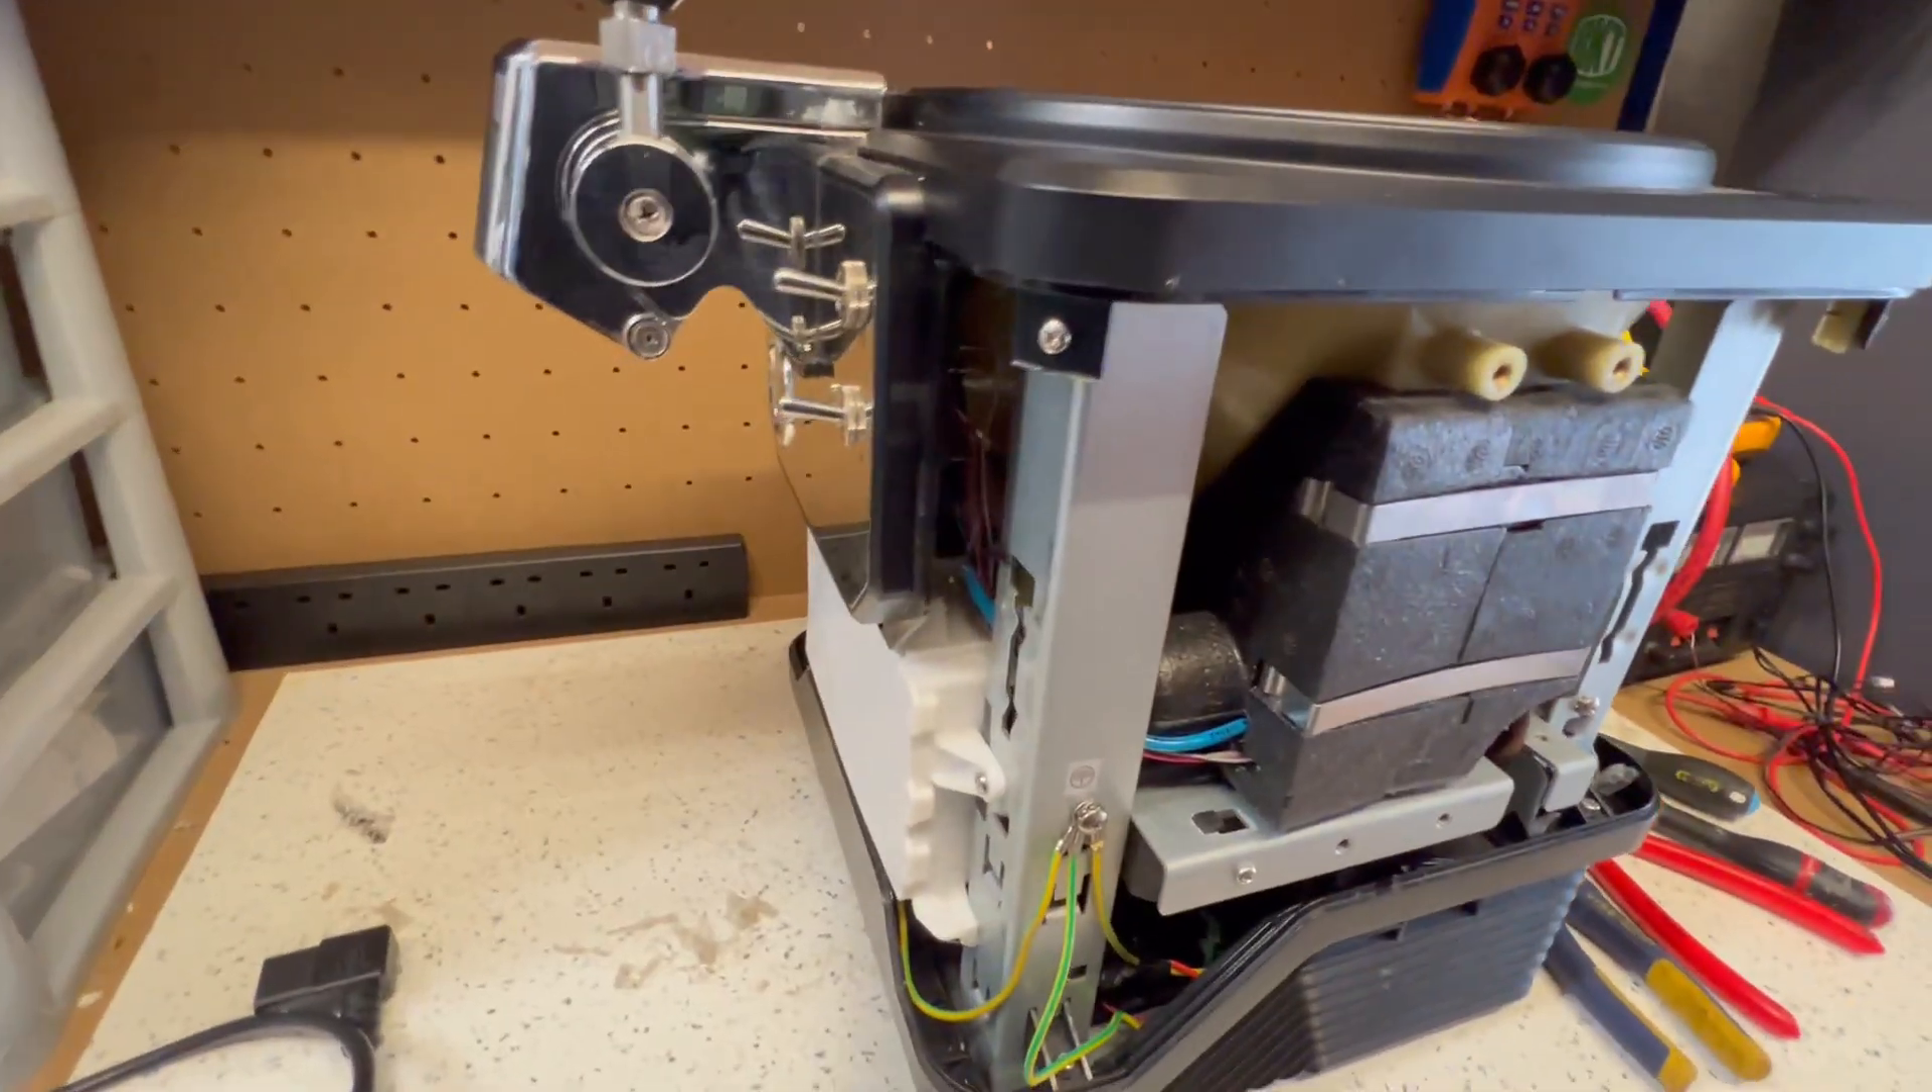Okay, so this is what the machine looks like without the covers on.